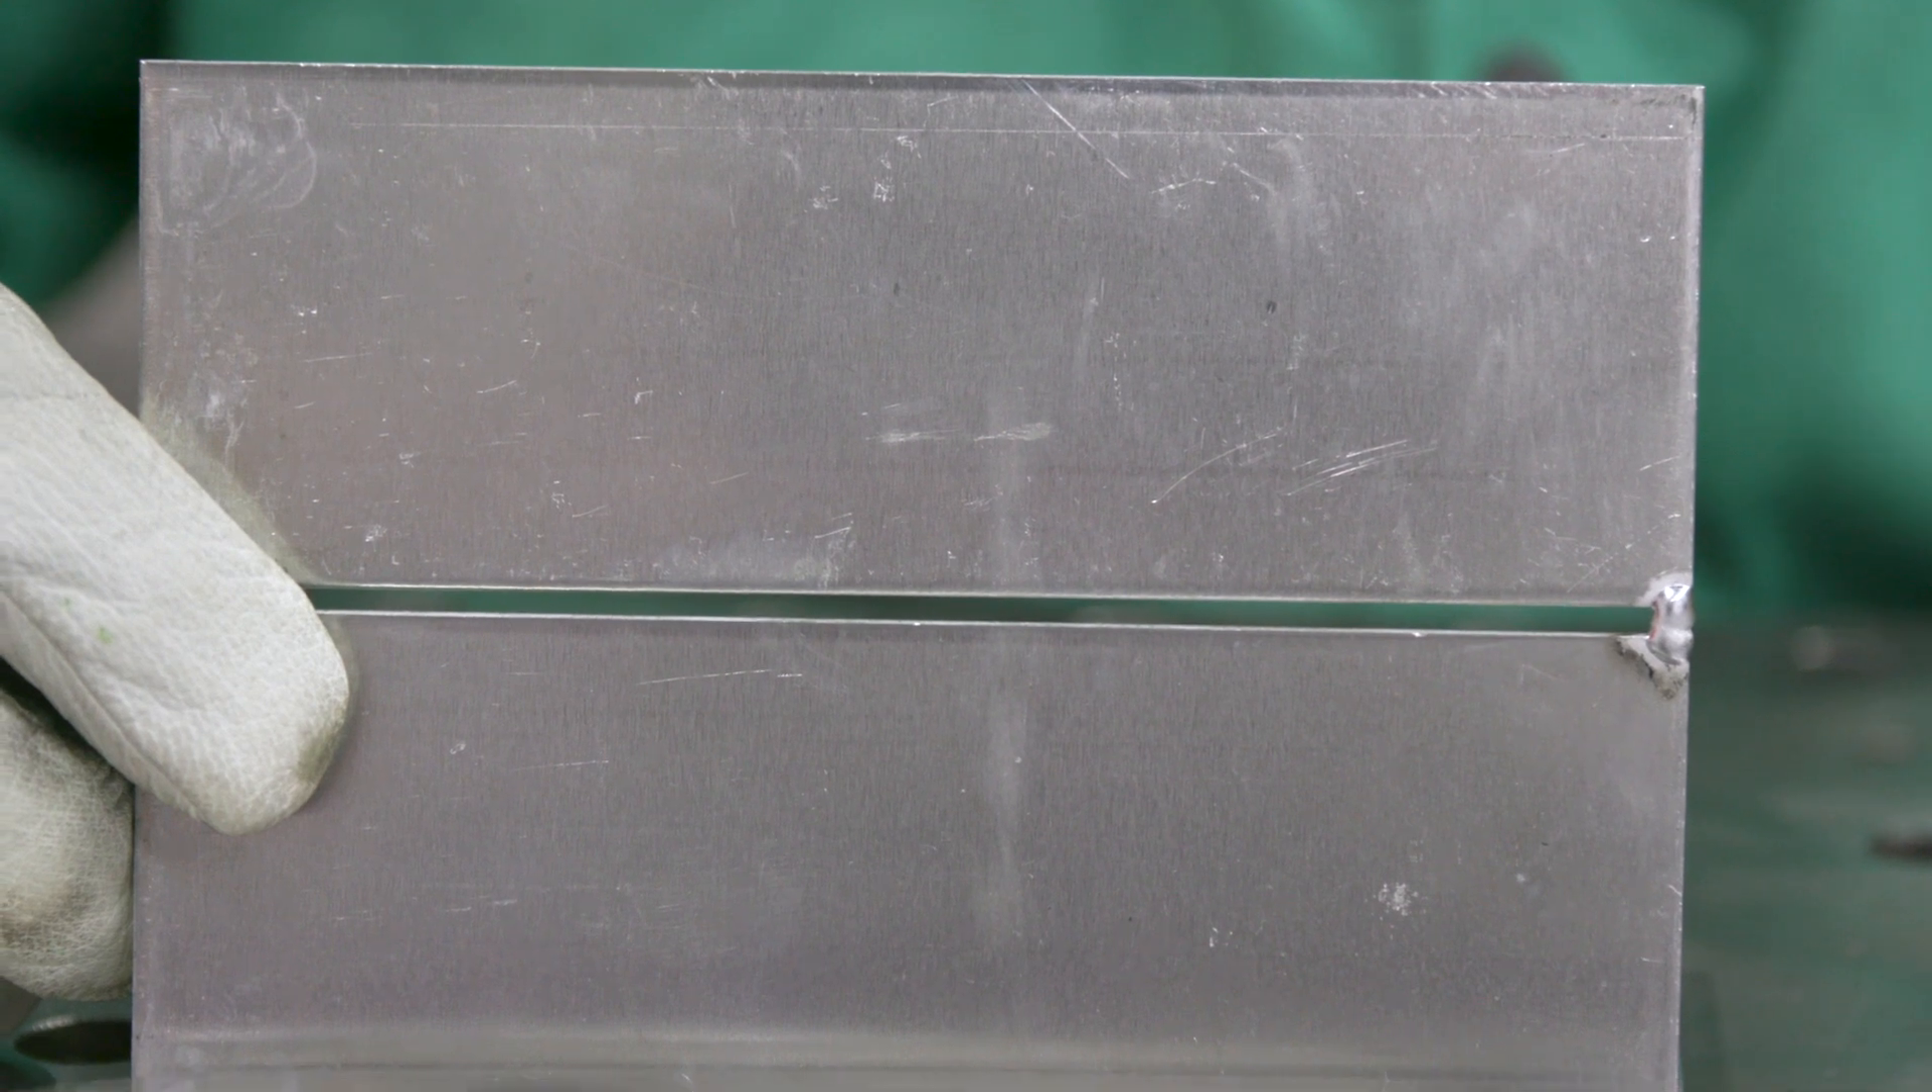So what we have here is some 090 plate with a large gap.